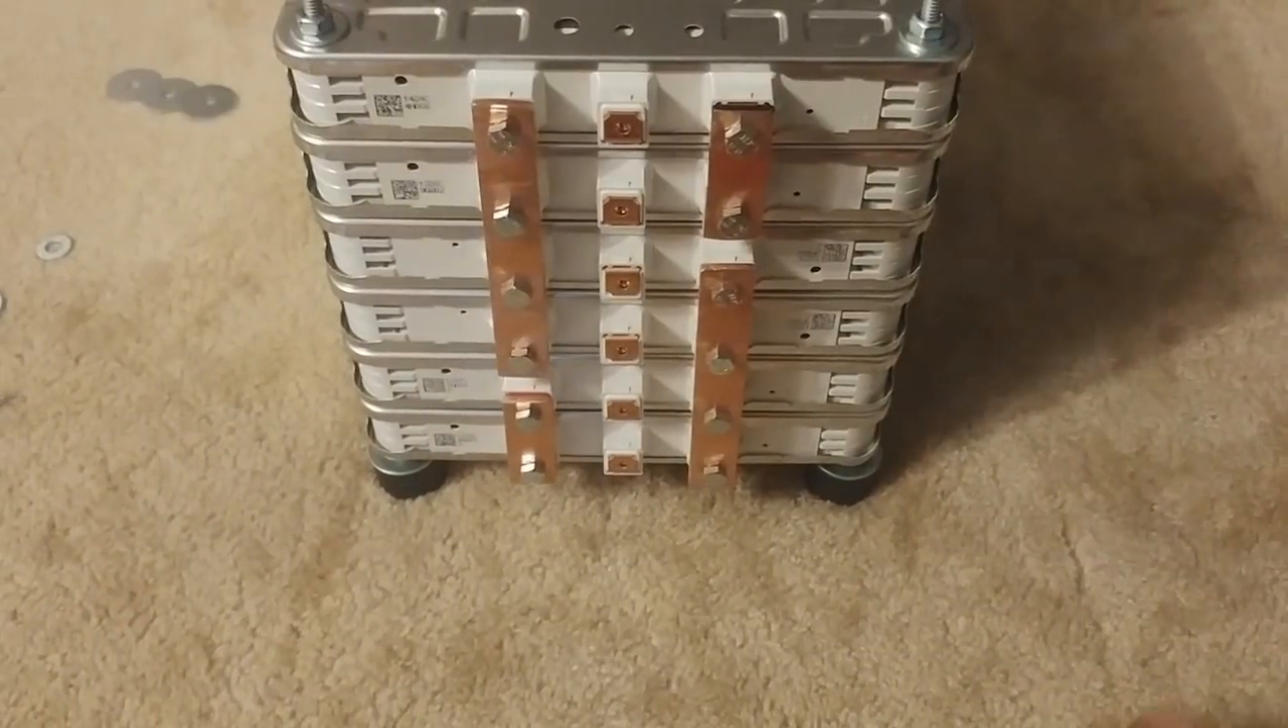All right, bus bars are on, perfect.